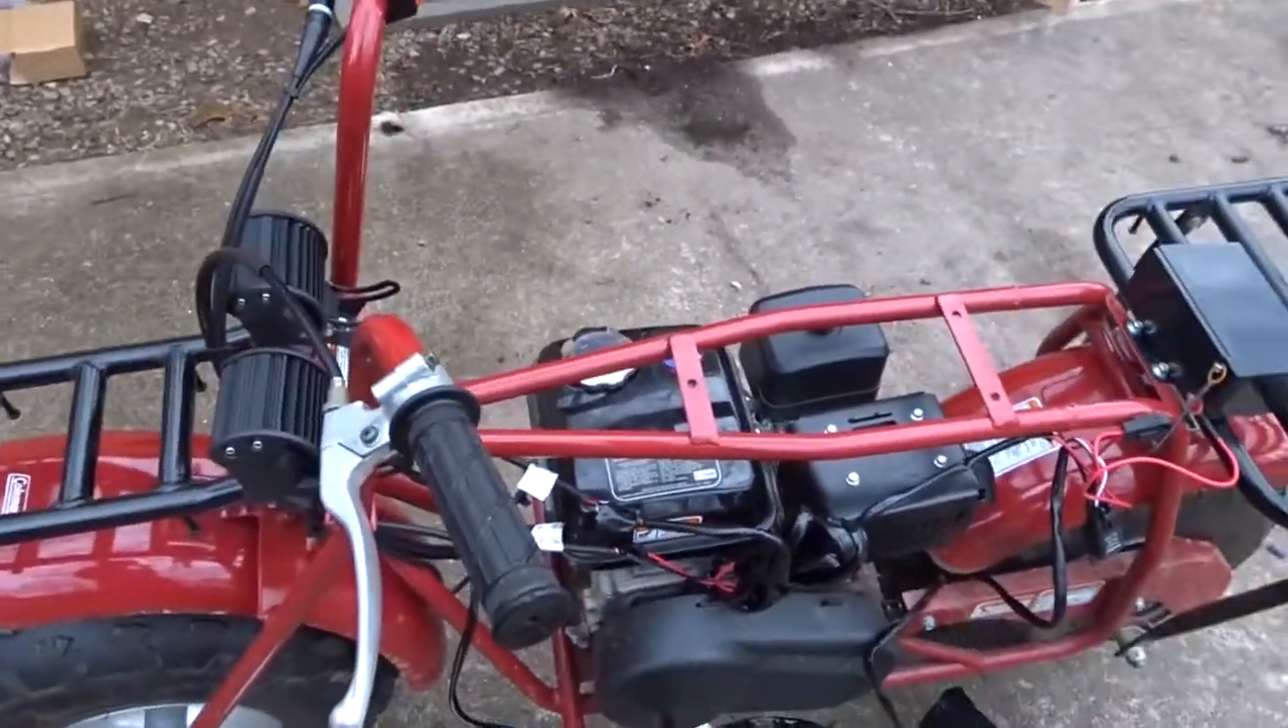Um, I took the seat off, just so I can get under here easily.